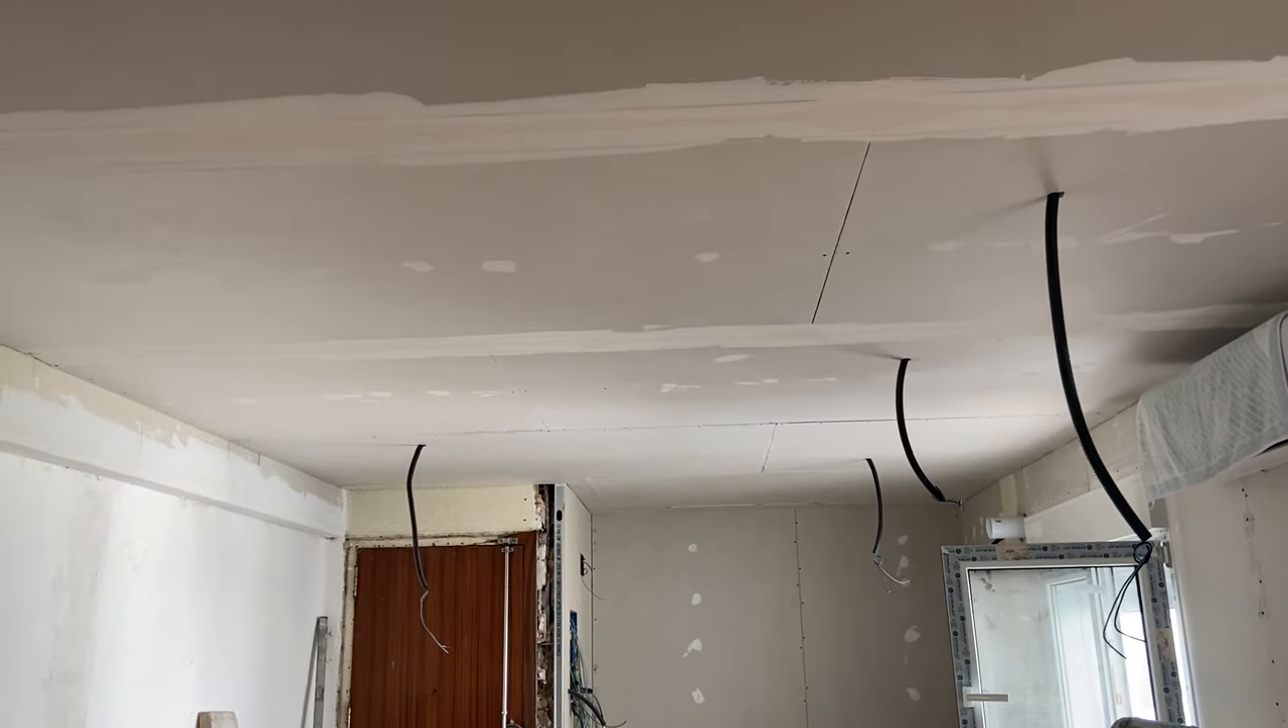Ya por fin, ya por fin todo el techo está puesto.